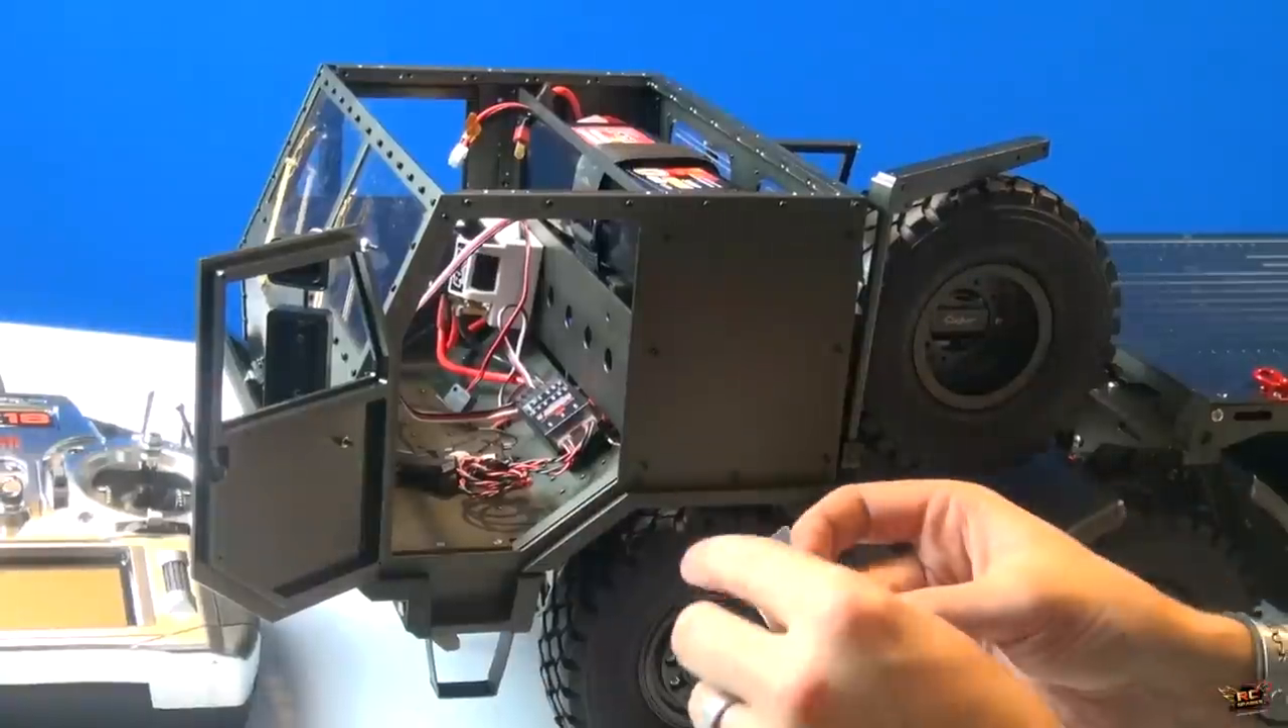Spare tire is mounted up.